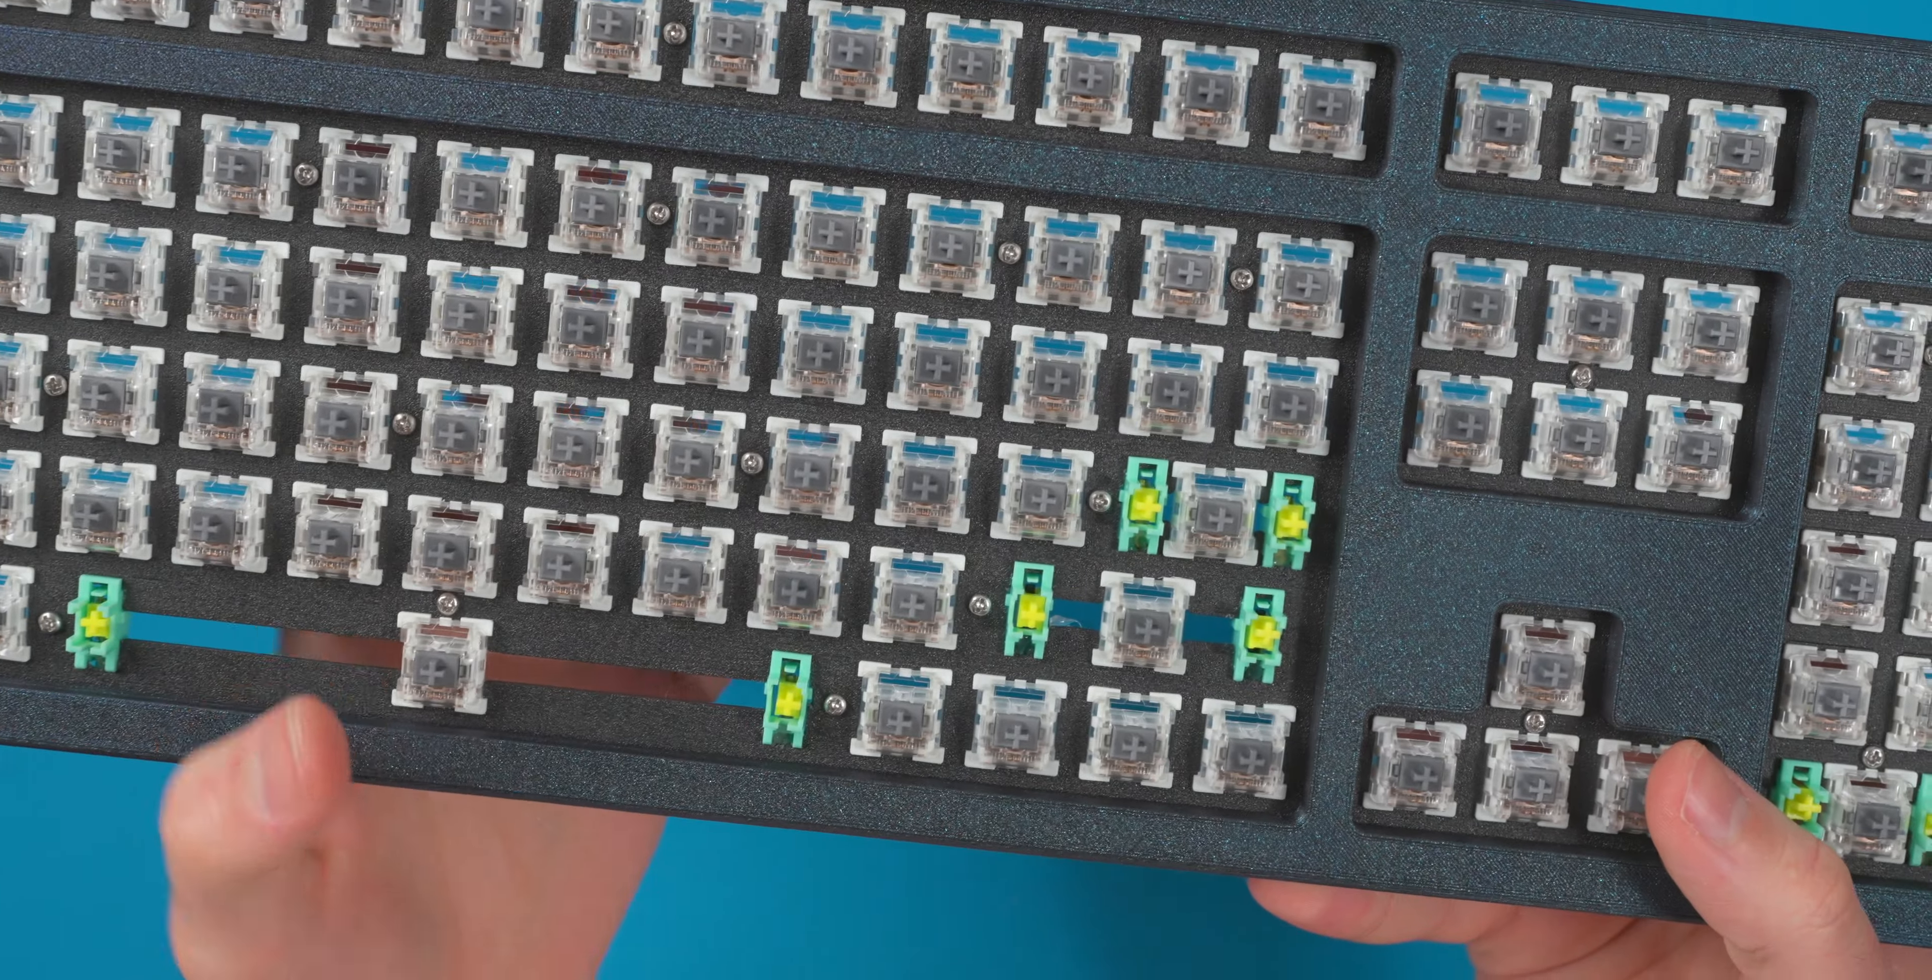There are all the switches in the board.